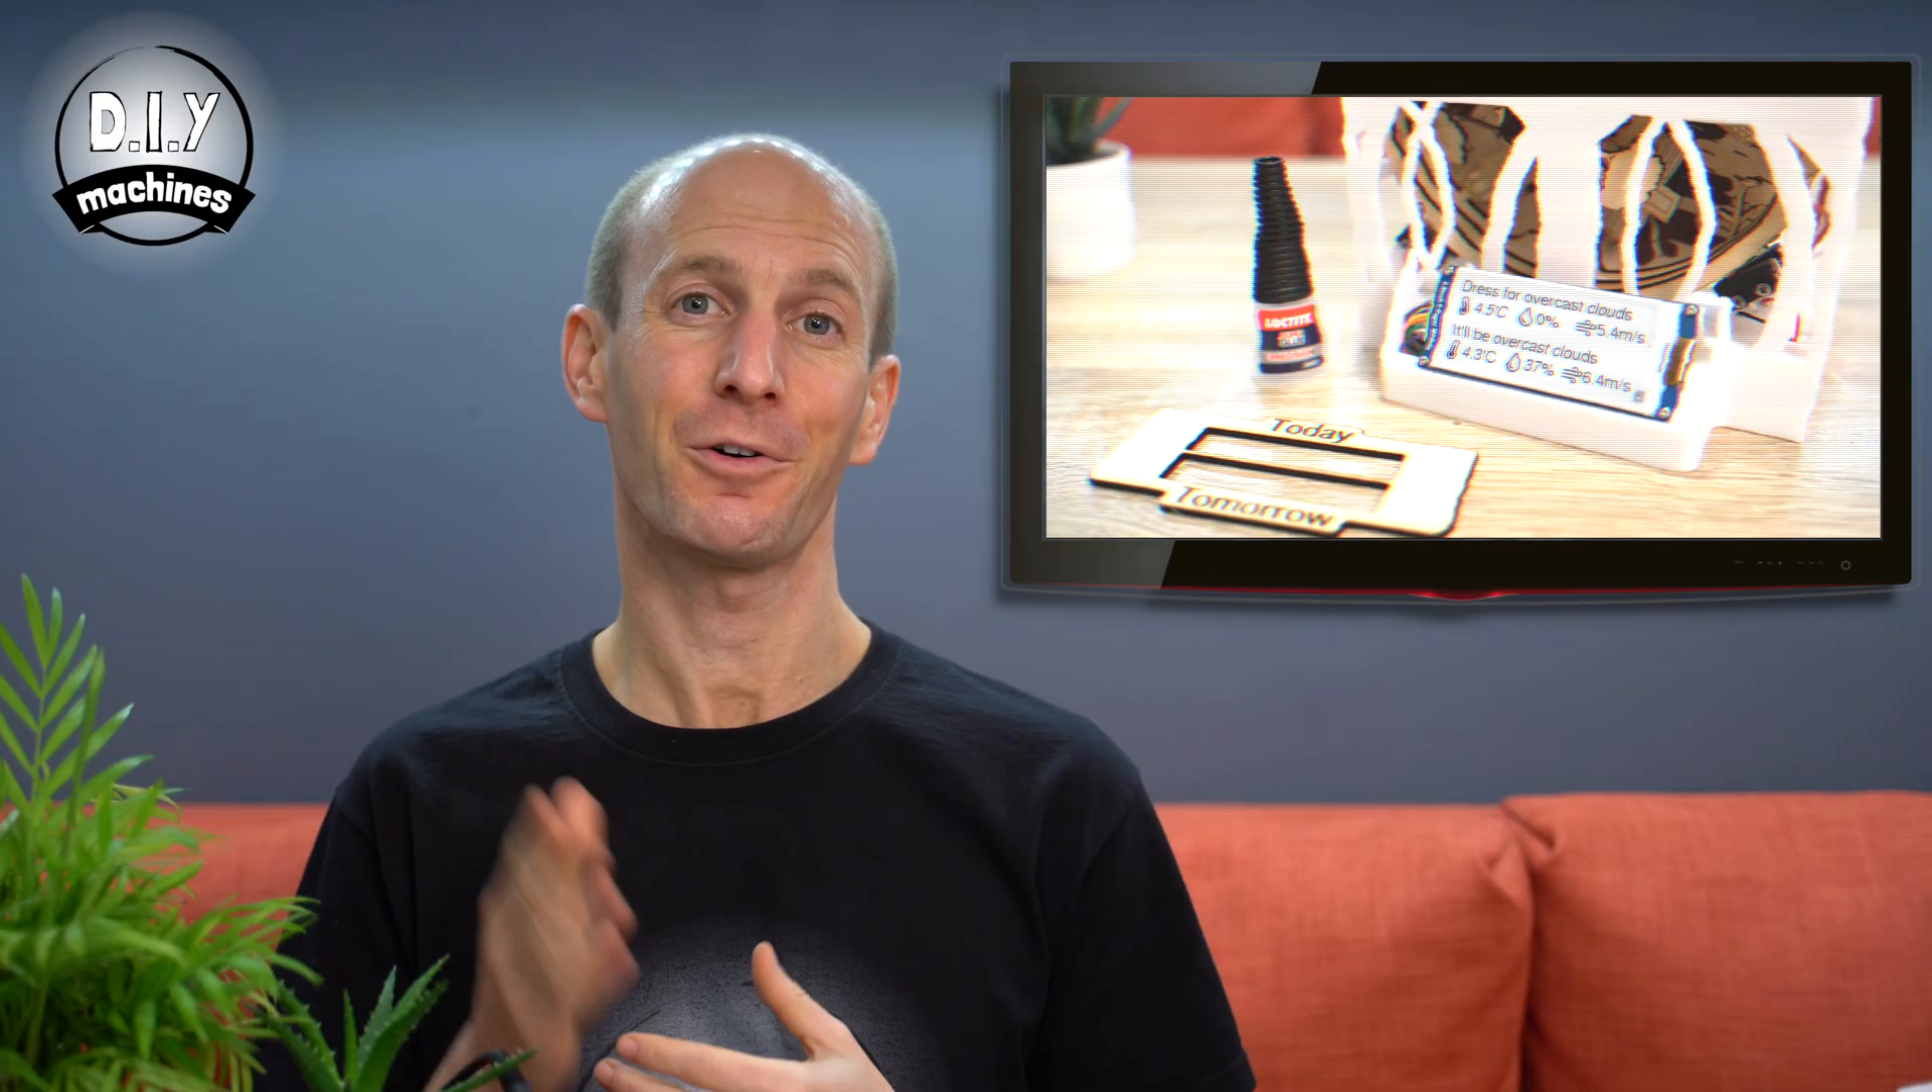The display itself is simply pushed into place. It will be held down securely when we add a cover on top of it later.